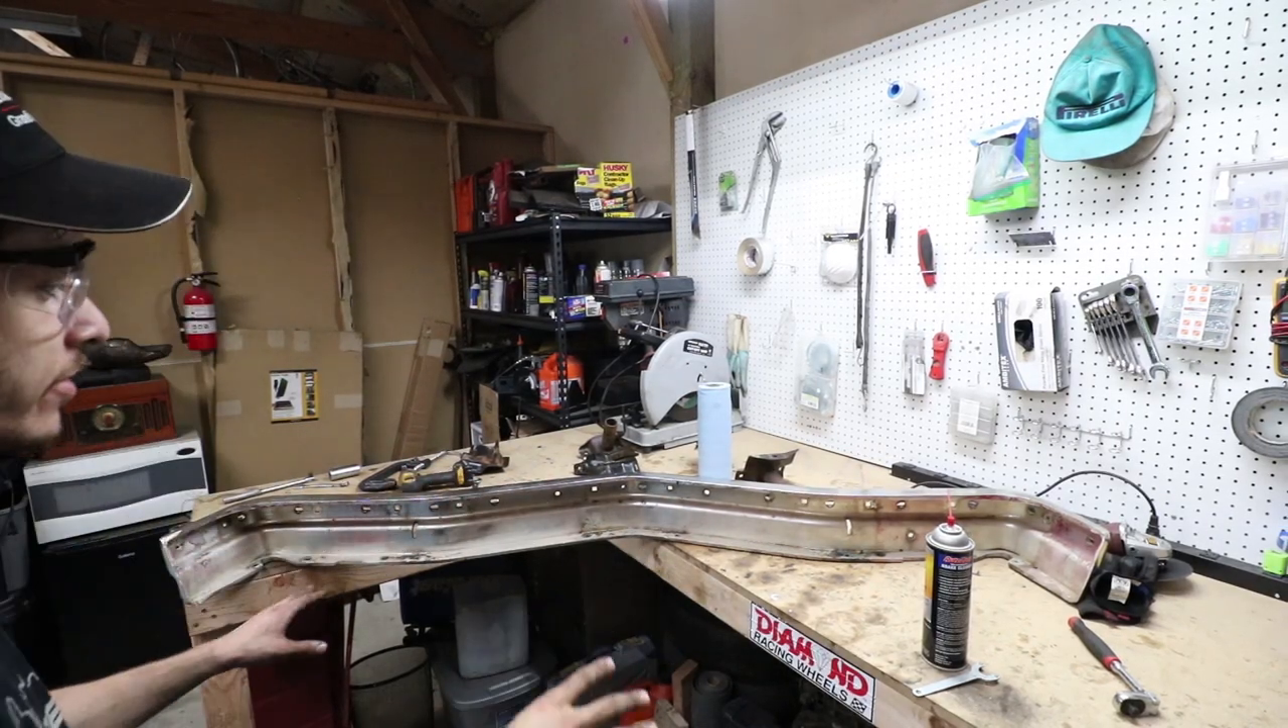Alright the bumper is stripped down to totally bare. There's nothing else on it.